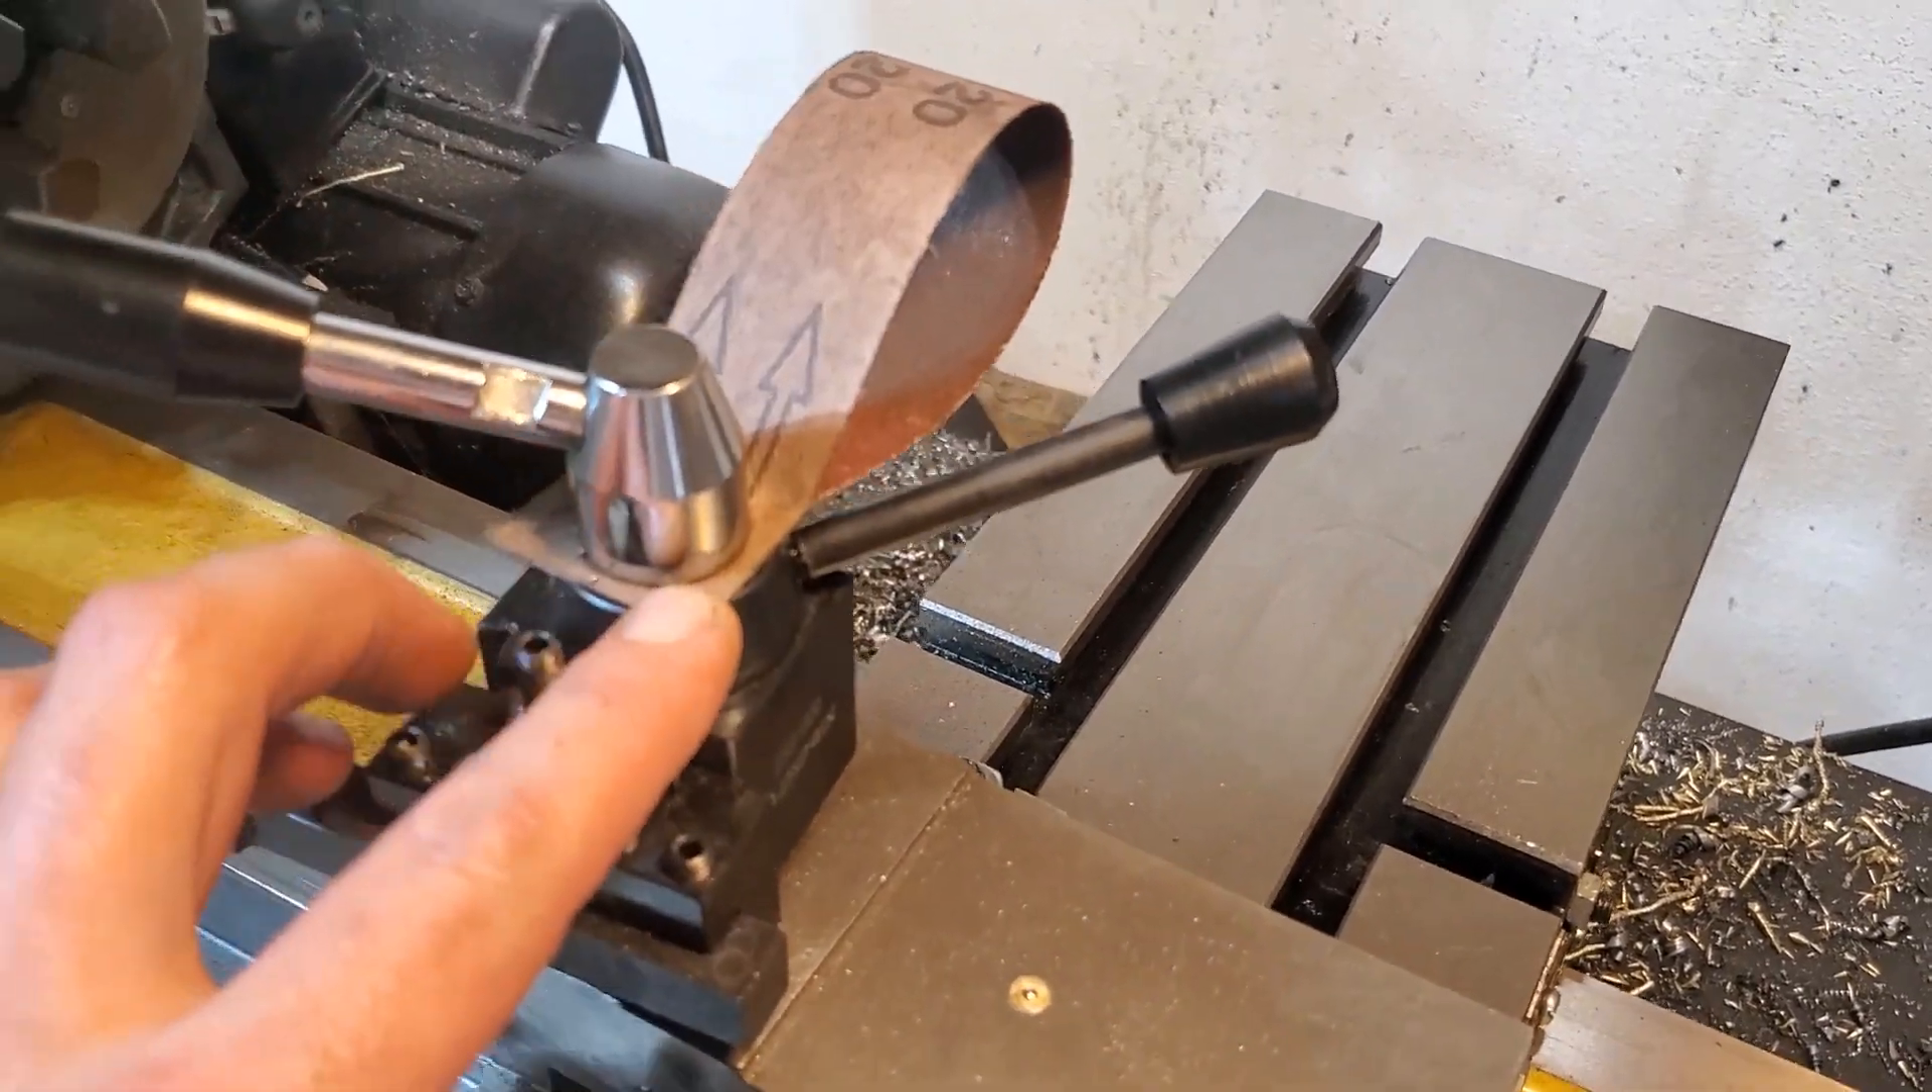I took an old piece of belt, sanding belt from my belt sander and drilled some holes in it and mounted it to my tool post.